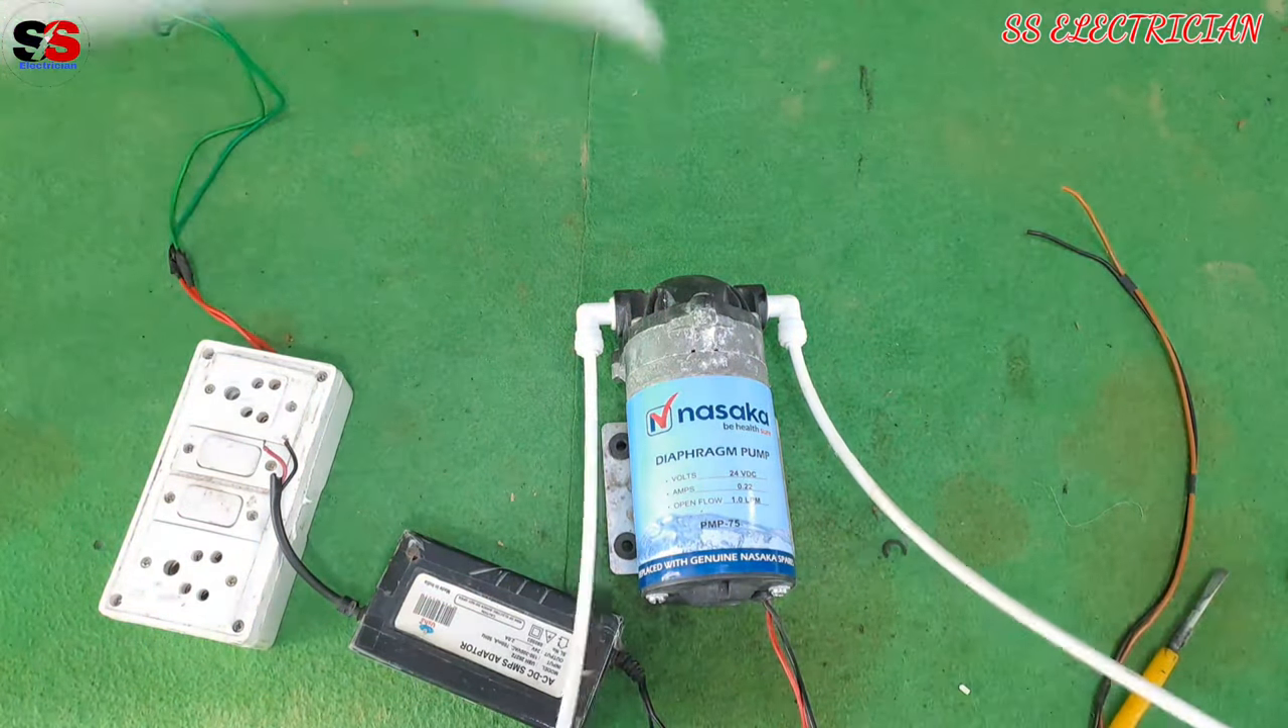हम यहाँ पर एक pipe लगा लेंगे यह pipe लग गई।